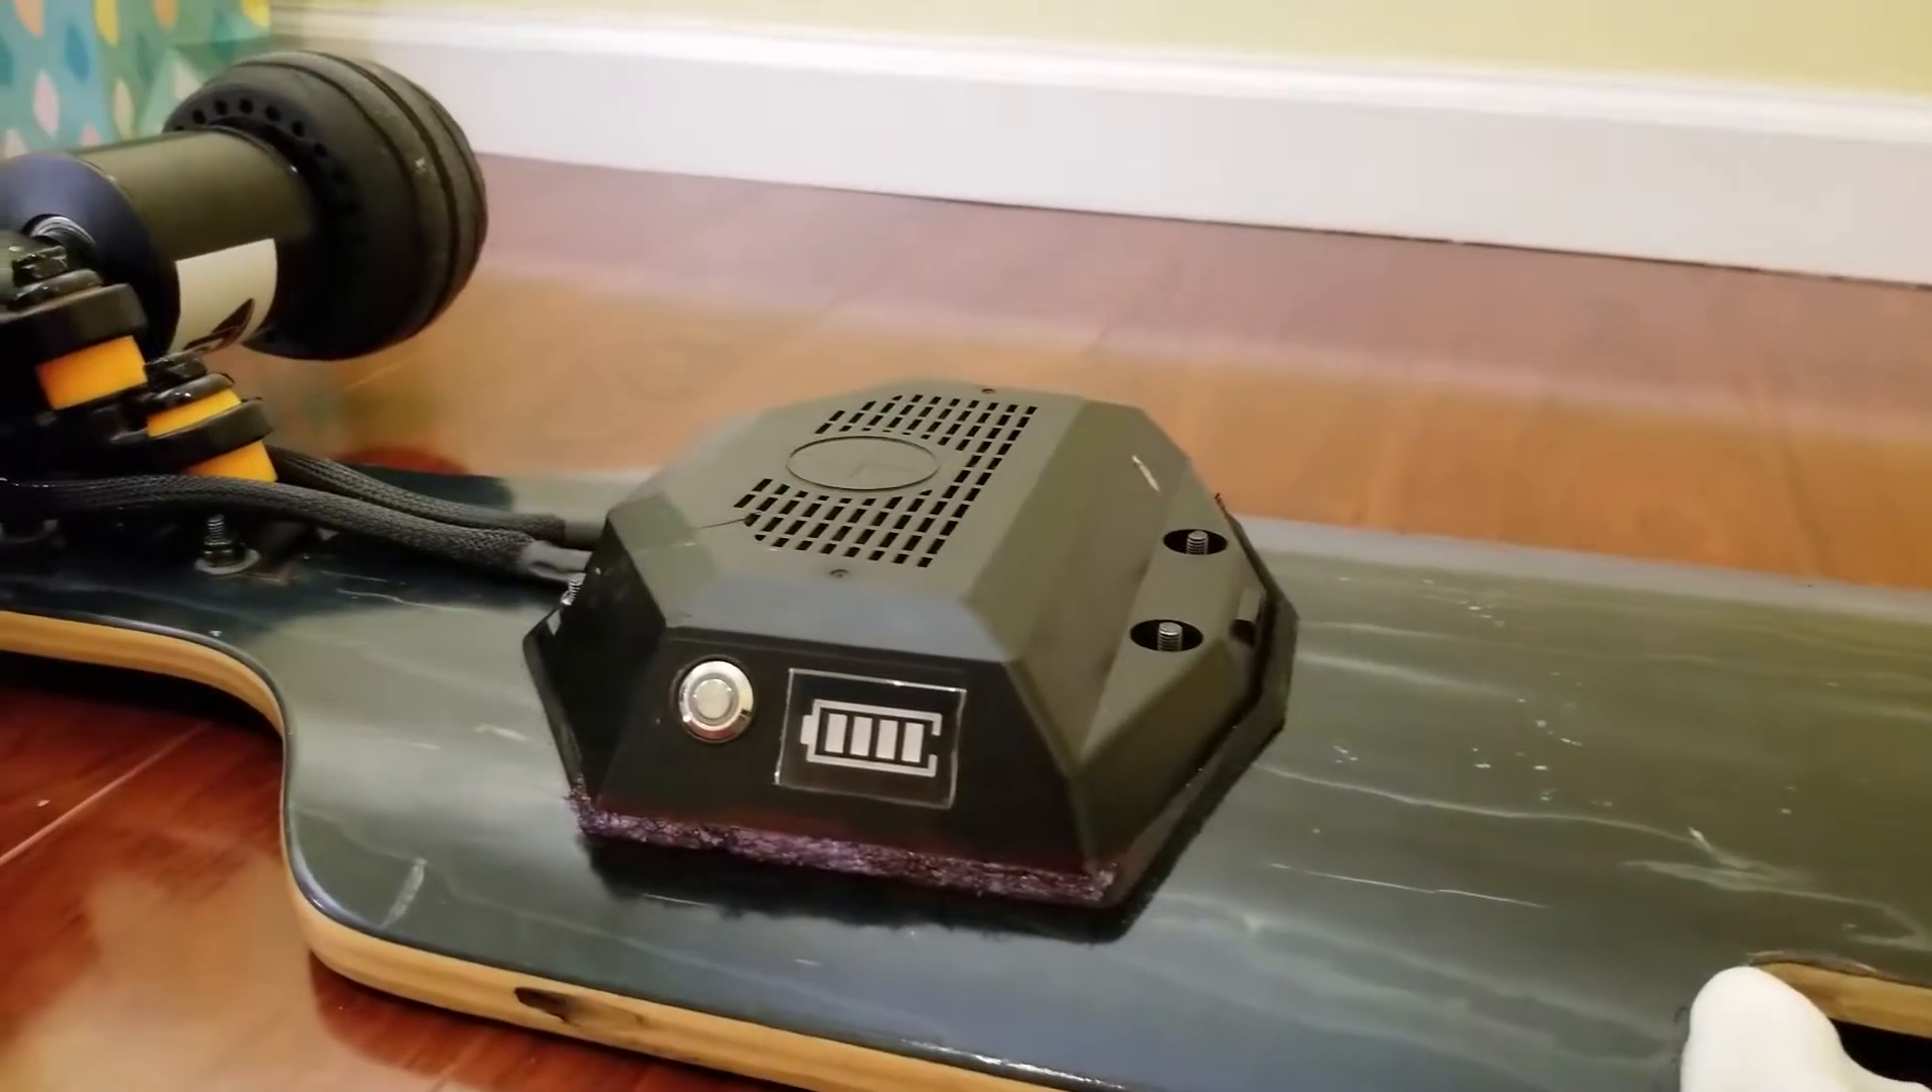The controller is now sealed up.